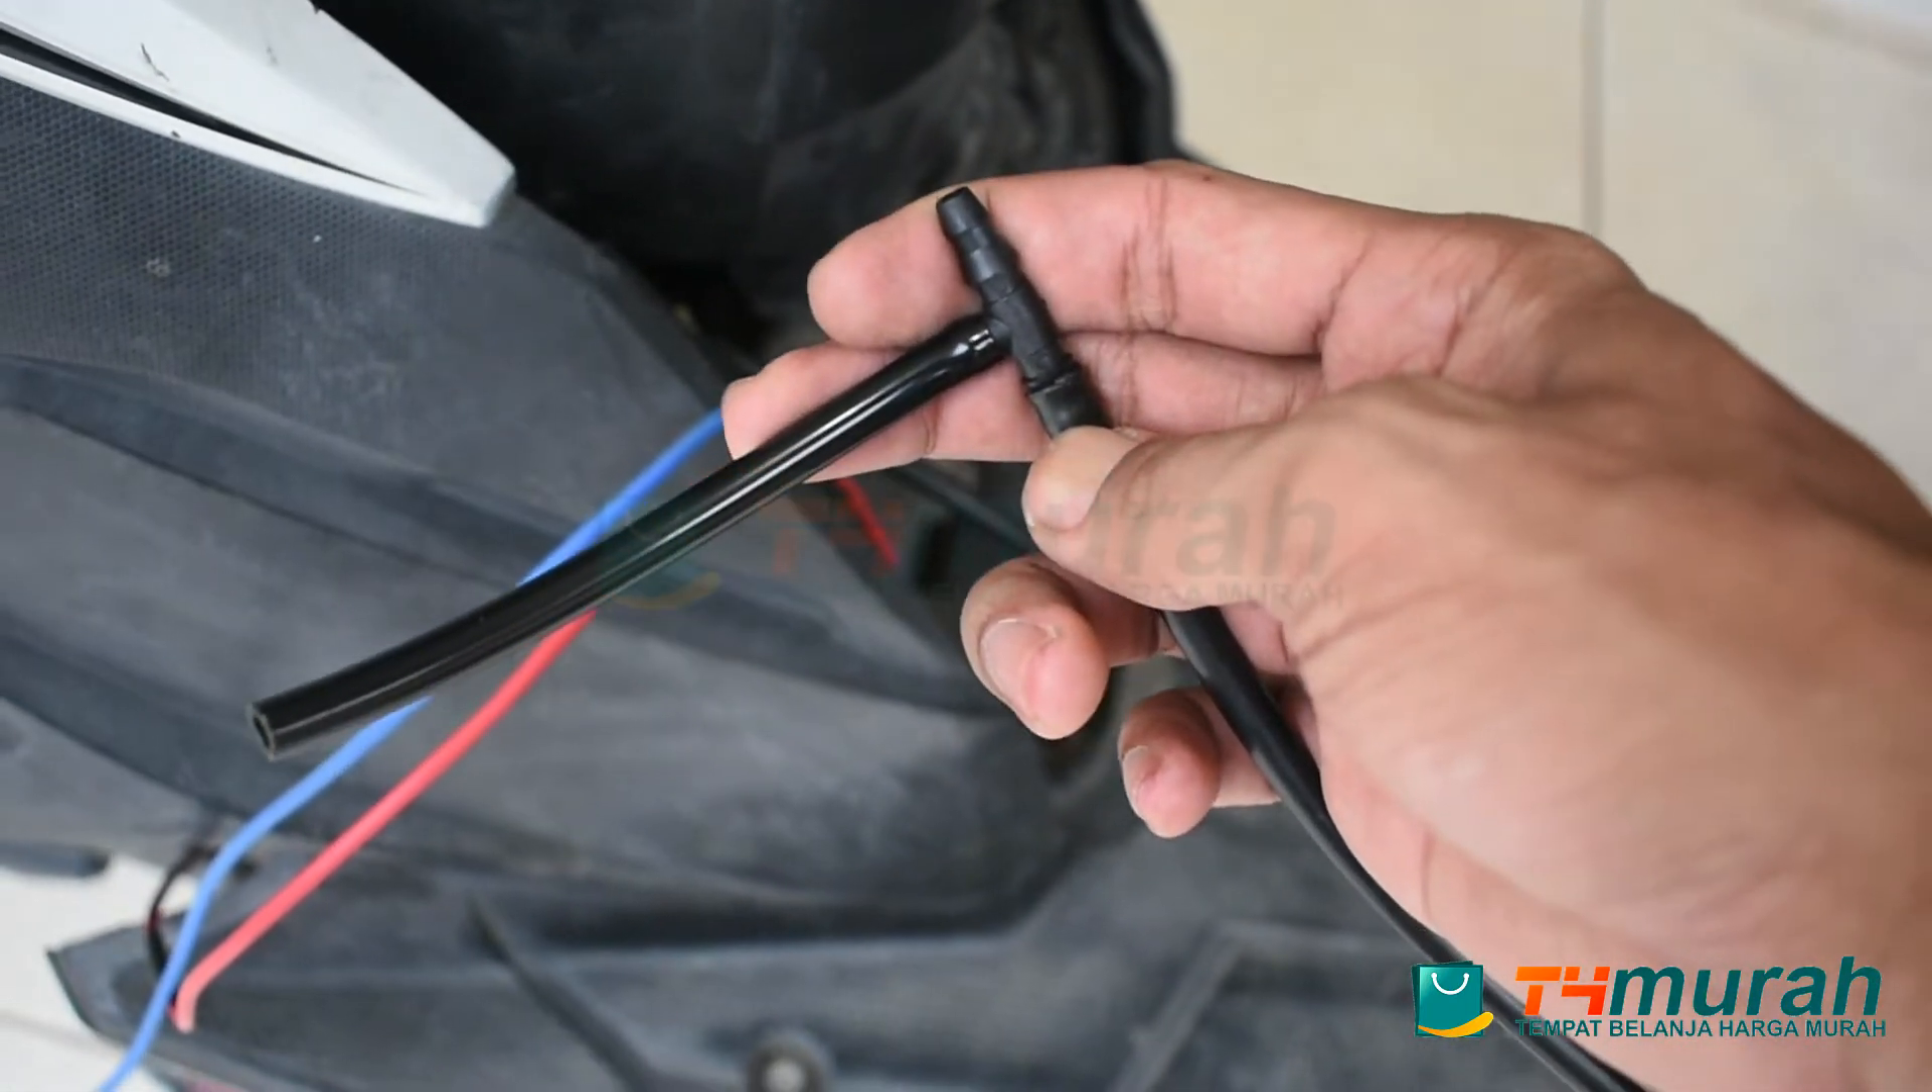Untuk ujung selangnya sudah kita pasang dengan sambungan T.